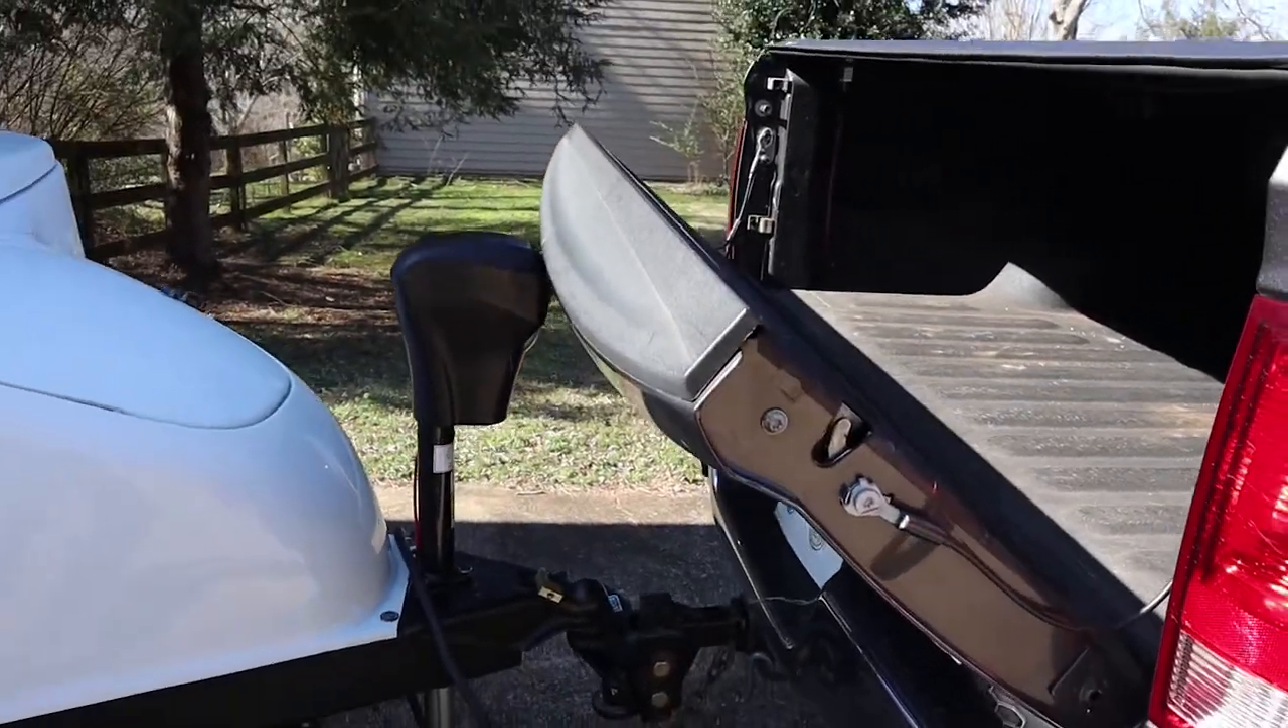After adding the power jack to the front of our trailer, I noticed that the tailgate would not go all the way down.